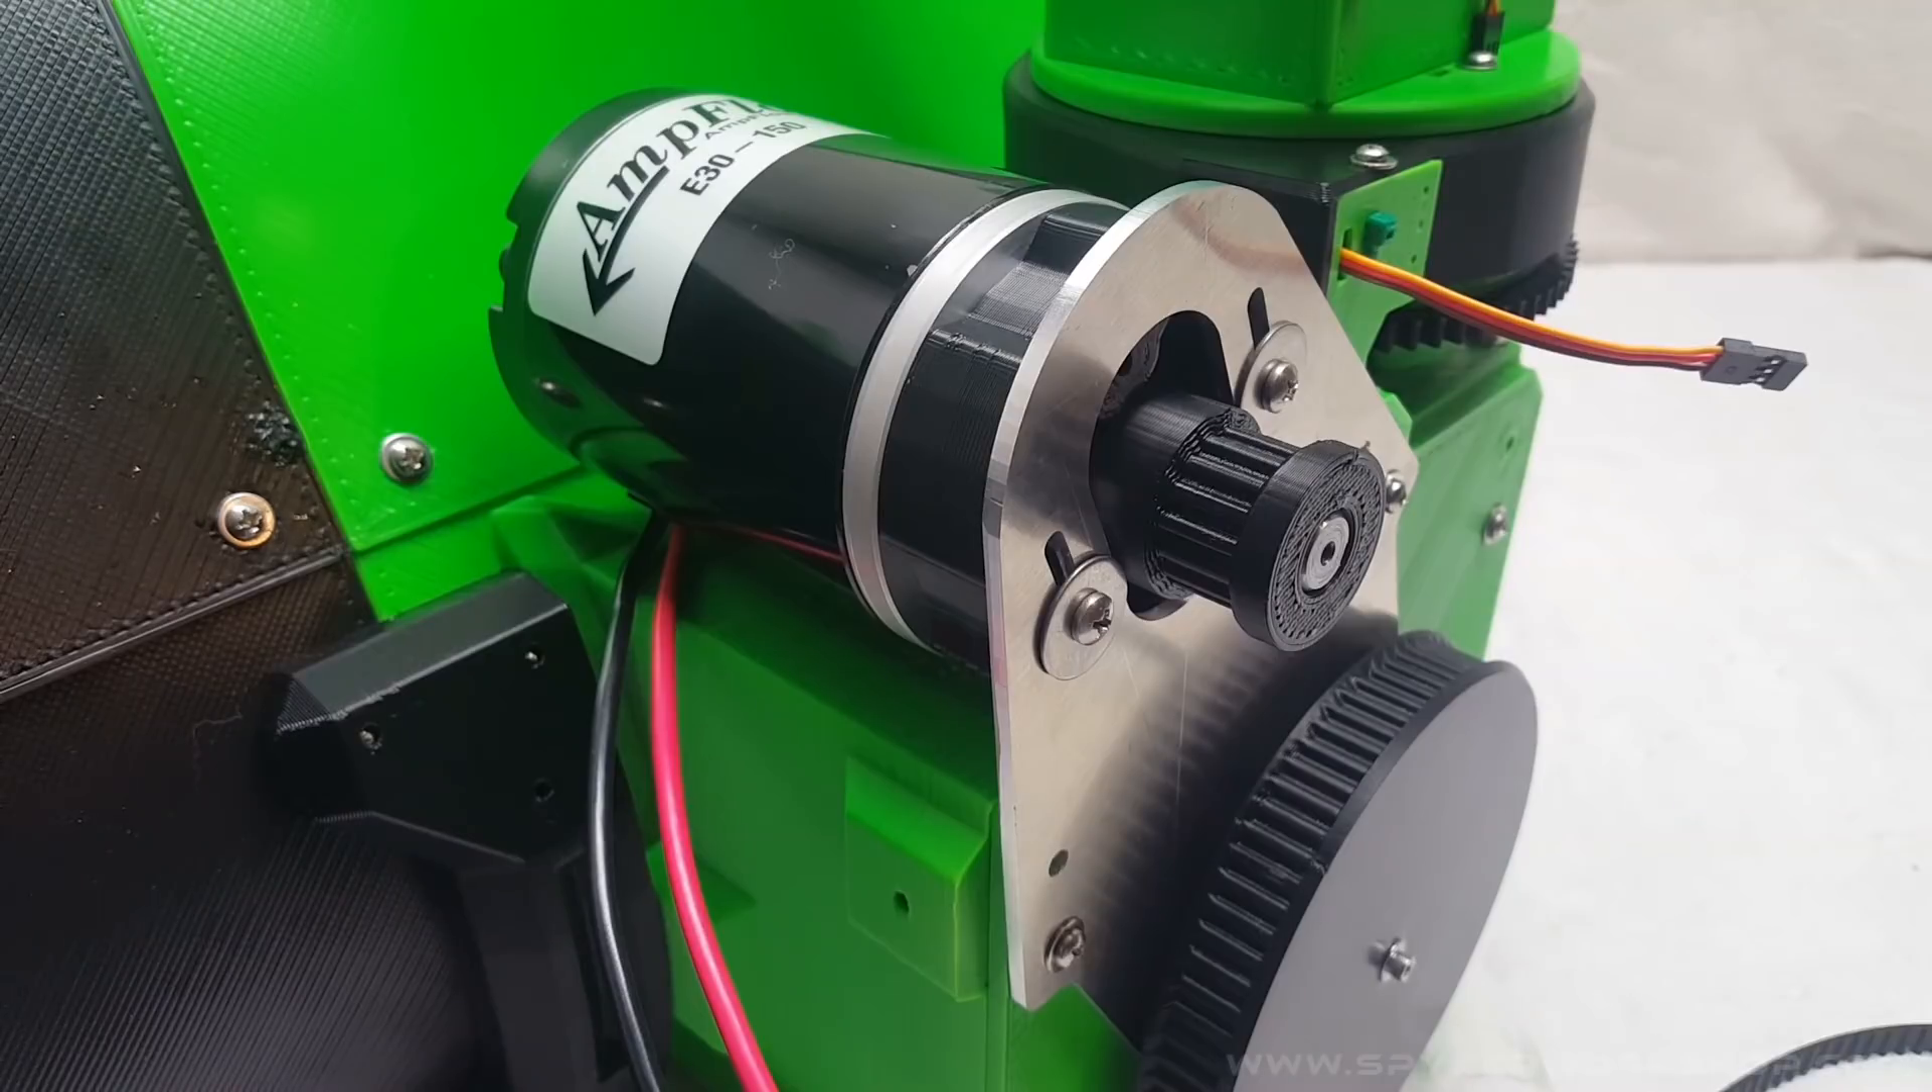So here I have the motor mounted to the motor mount. And I put mine where the wires are right here coming down out of the bottom.